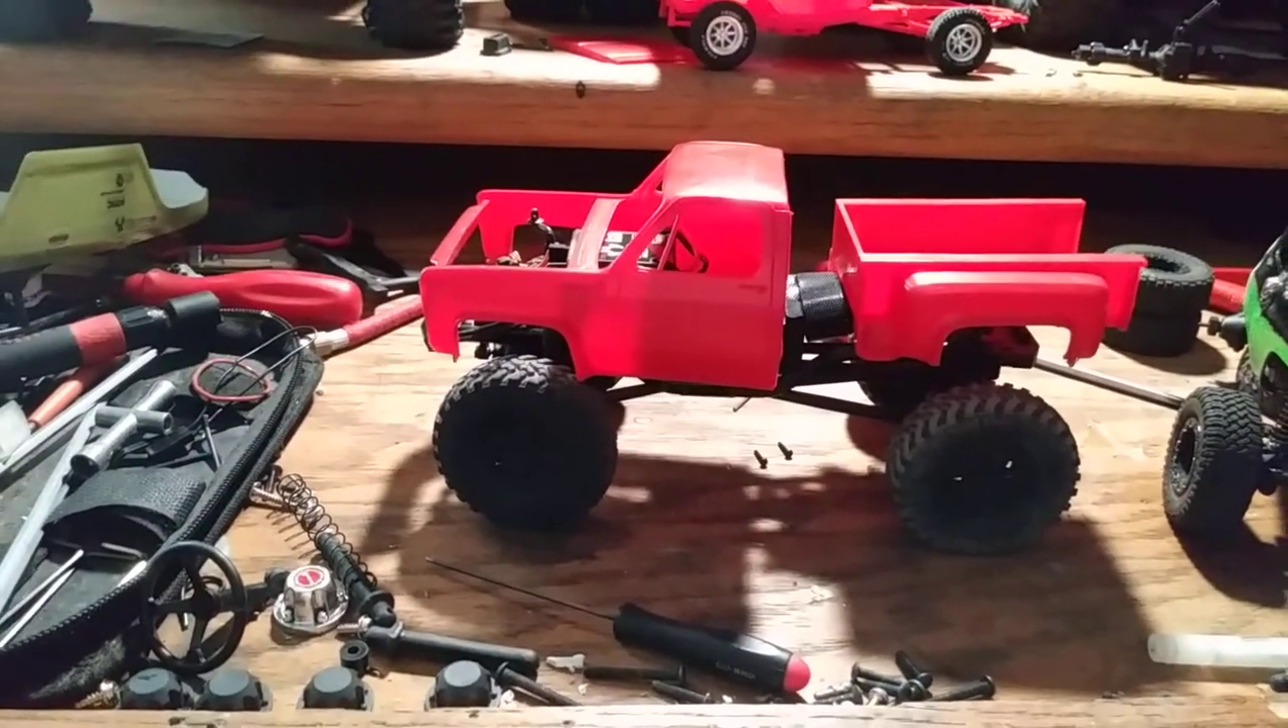See we got a giant uh gap there so we're gonna have to shorten the wheelbase.